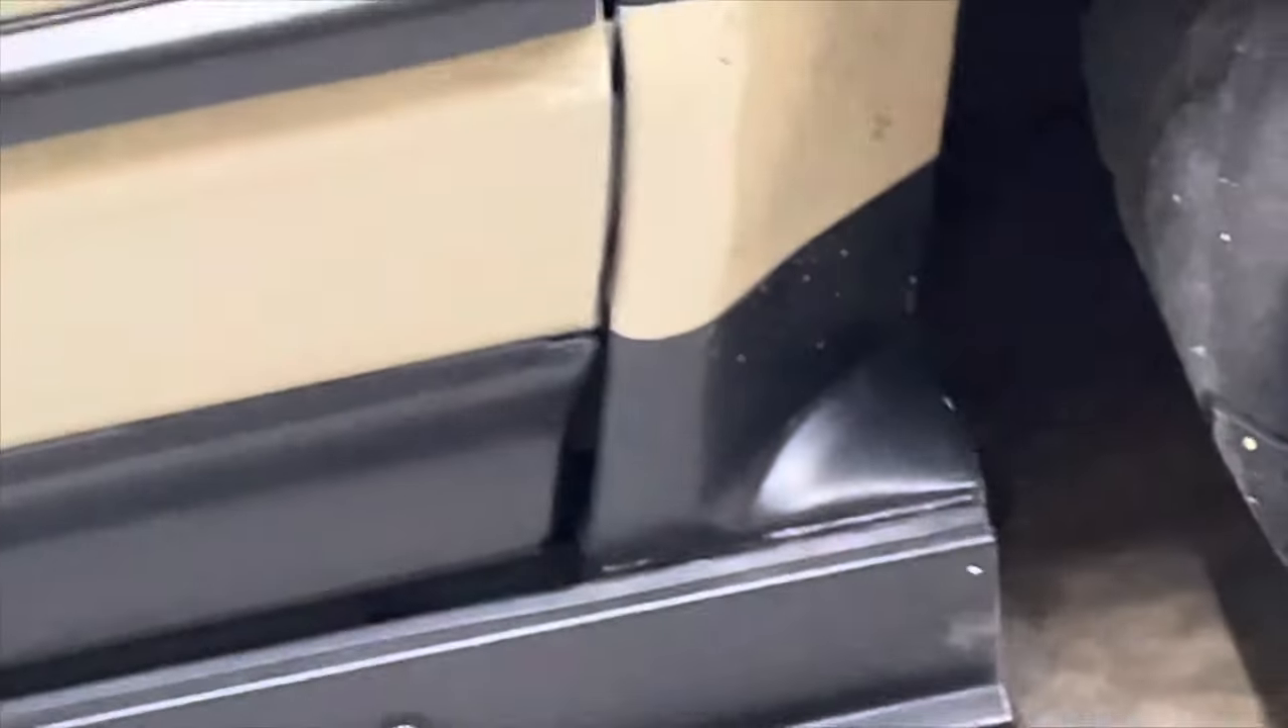You see how the curvature of the fender there does not match the car door.